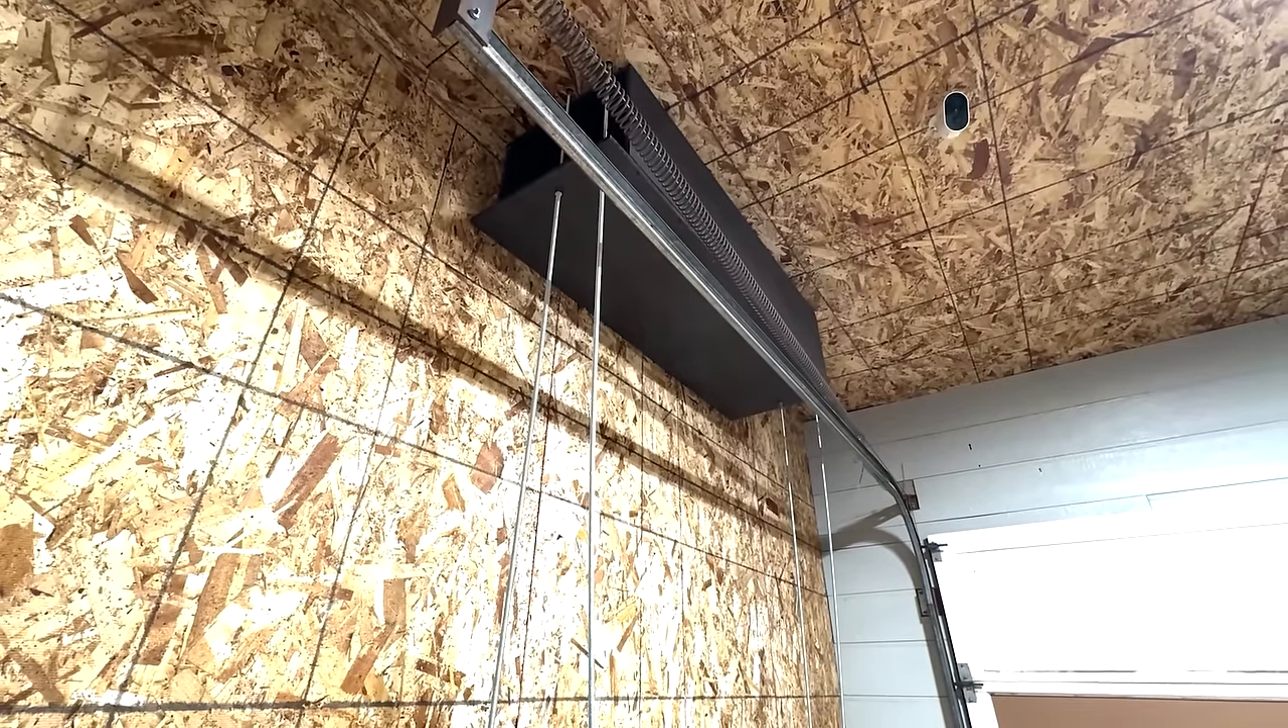Okay, you can see the cubby in place, the cubby box.